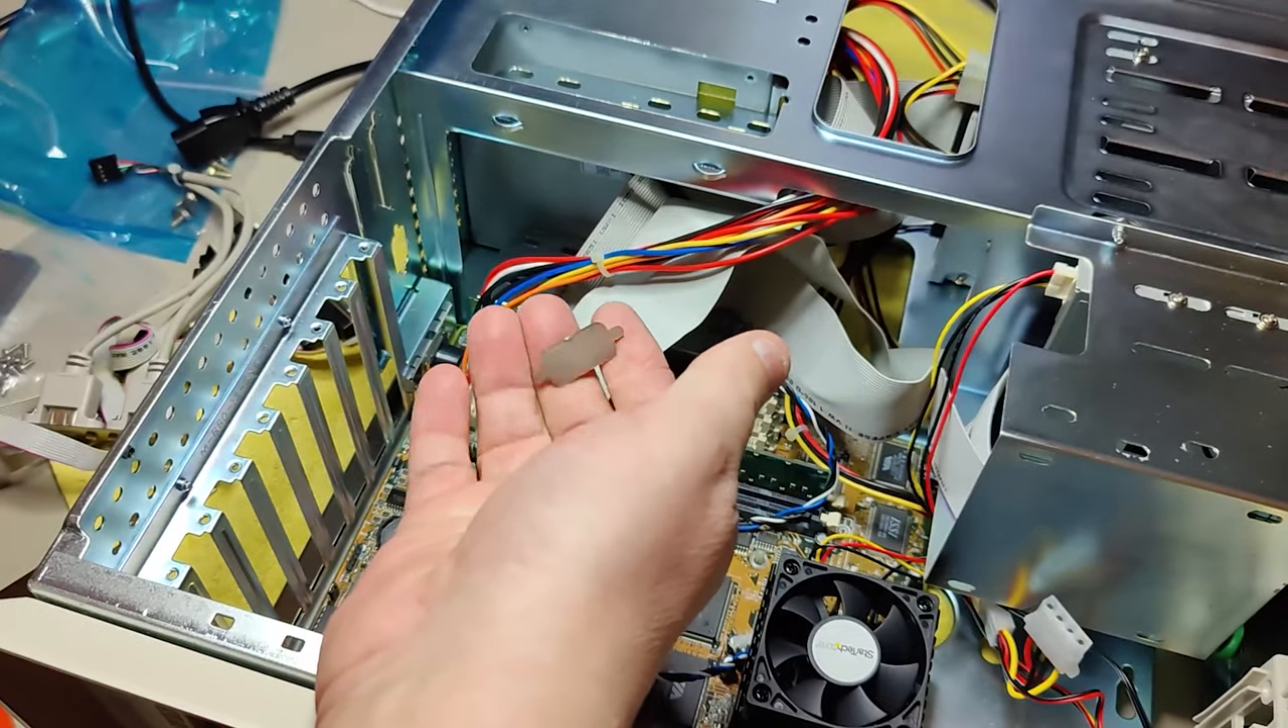We need to remove this piece of metal. There. There it is off.